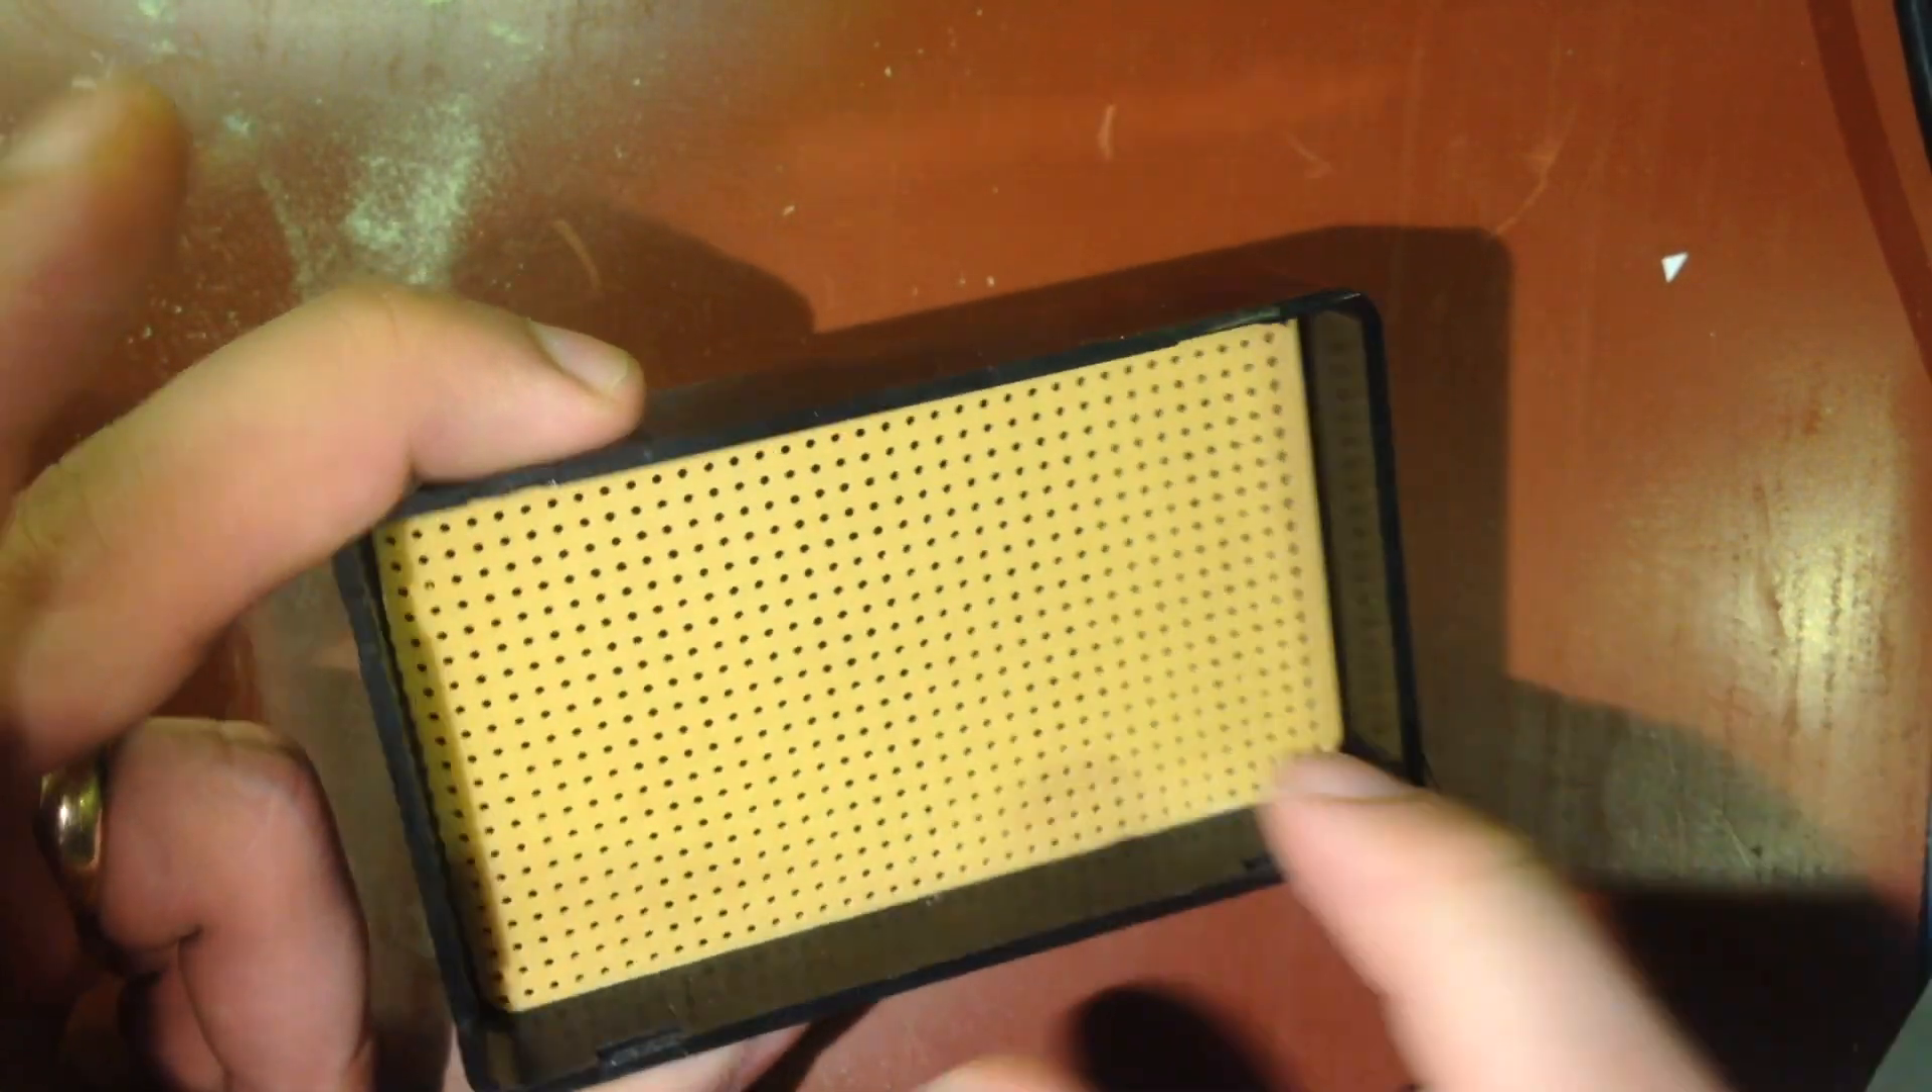I'll mark the spots where the holes go, and then I'll use that to transfer that onto some perfboard like this. All right. So I cut and used a file to get this to the right size, and it seems to fit pretty well.